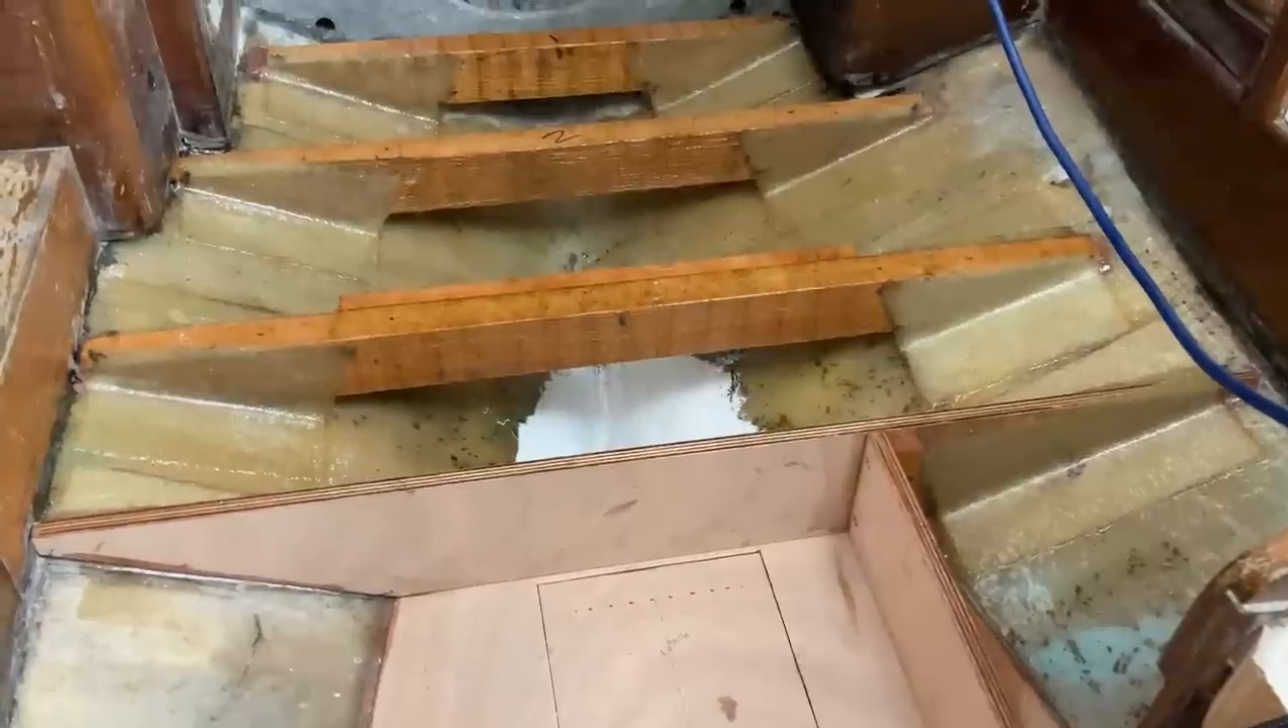Just finished glassing in those floor bearers that's it pretty much done under there.